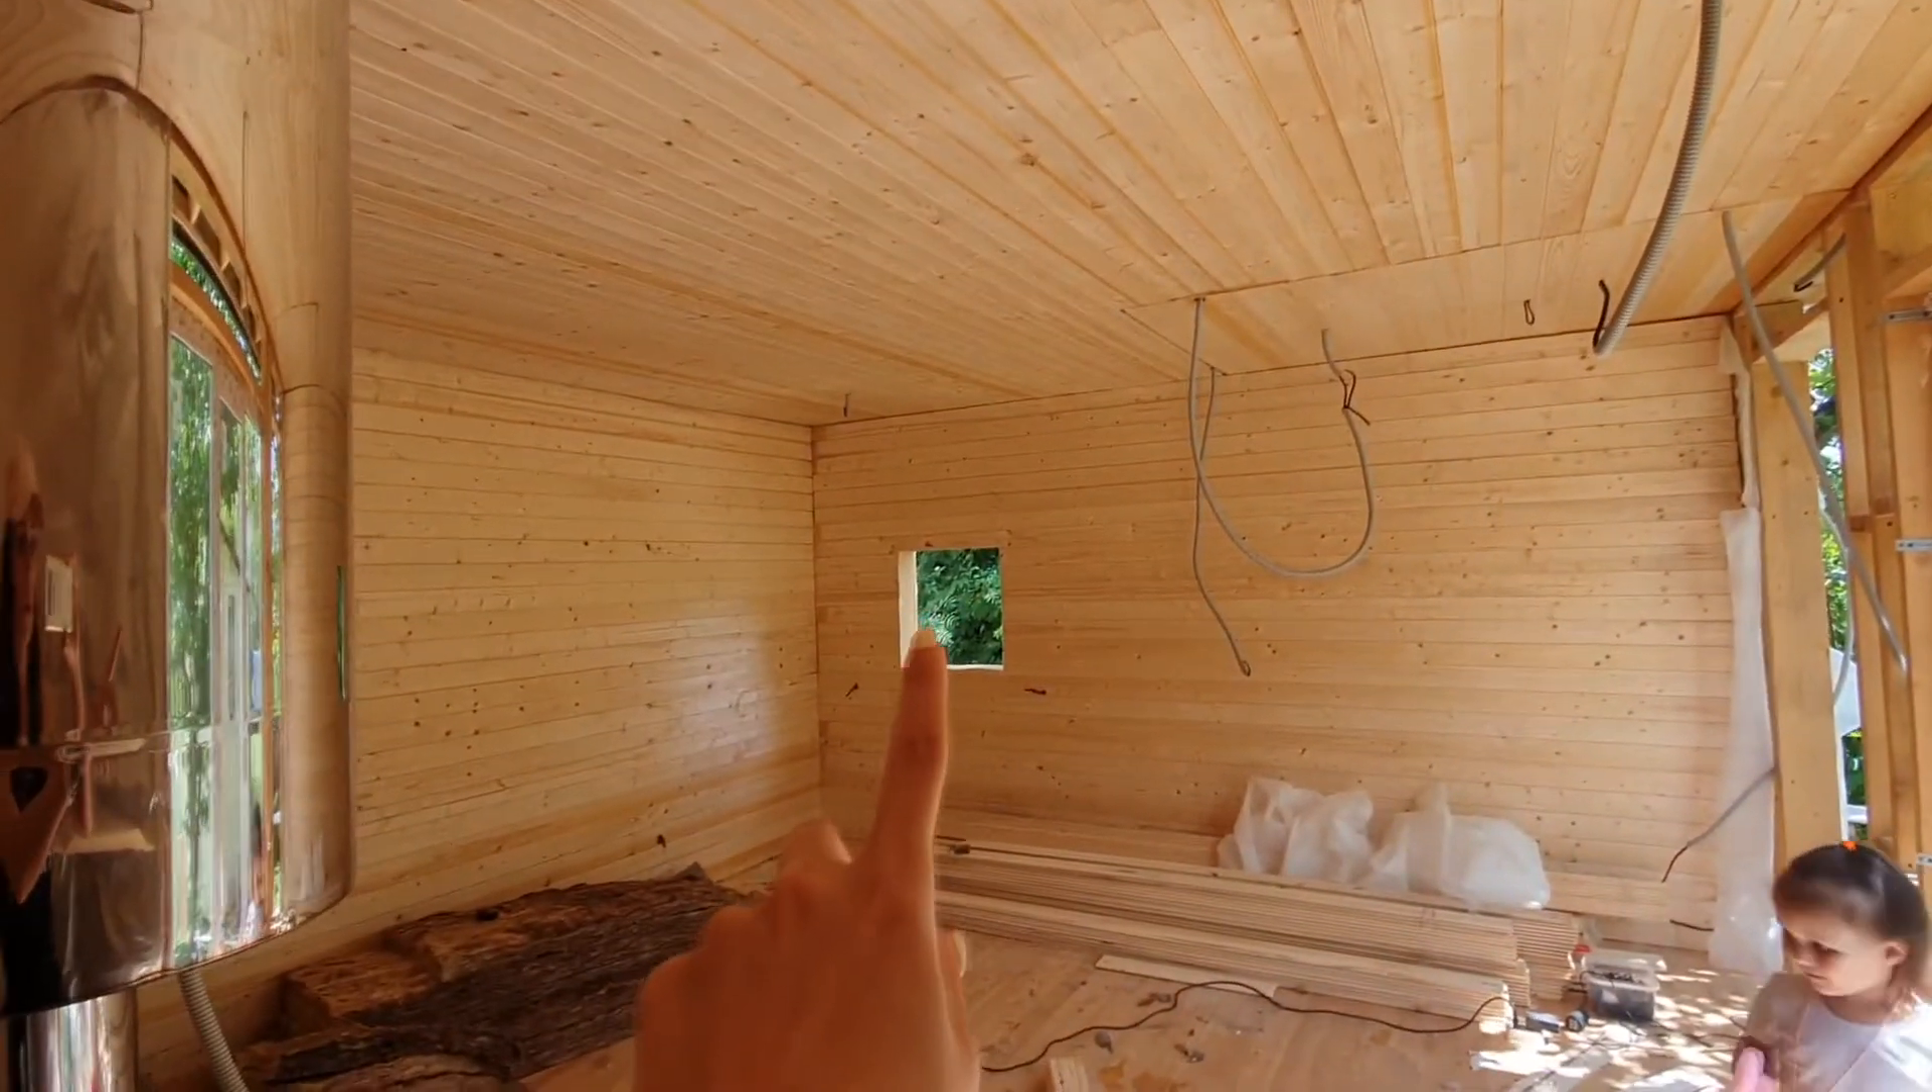А вот это окно привезут попозже. Его не сразу привезли, поэтому пока без него.